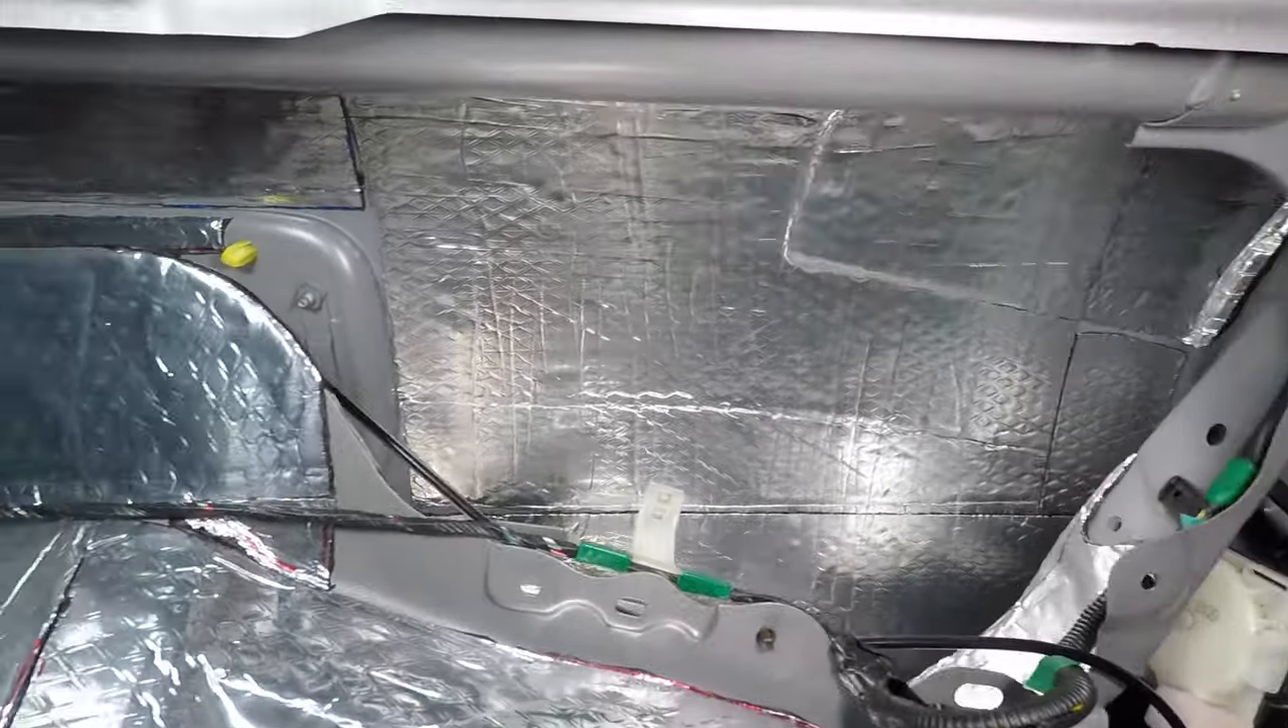And that's it! The entire outer sheet metal and fender well is covered with insulation.